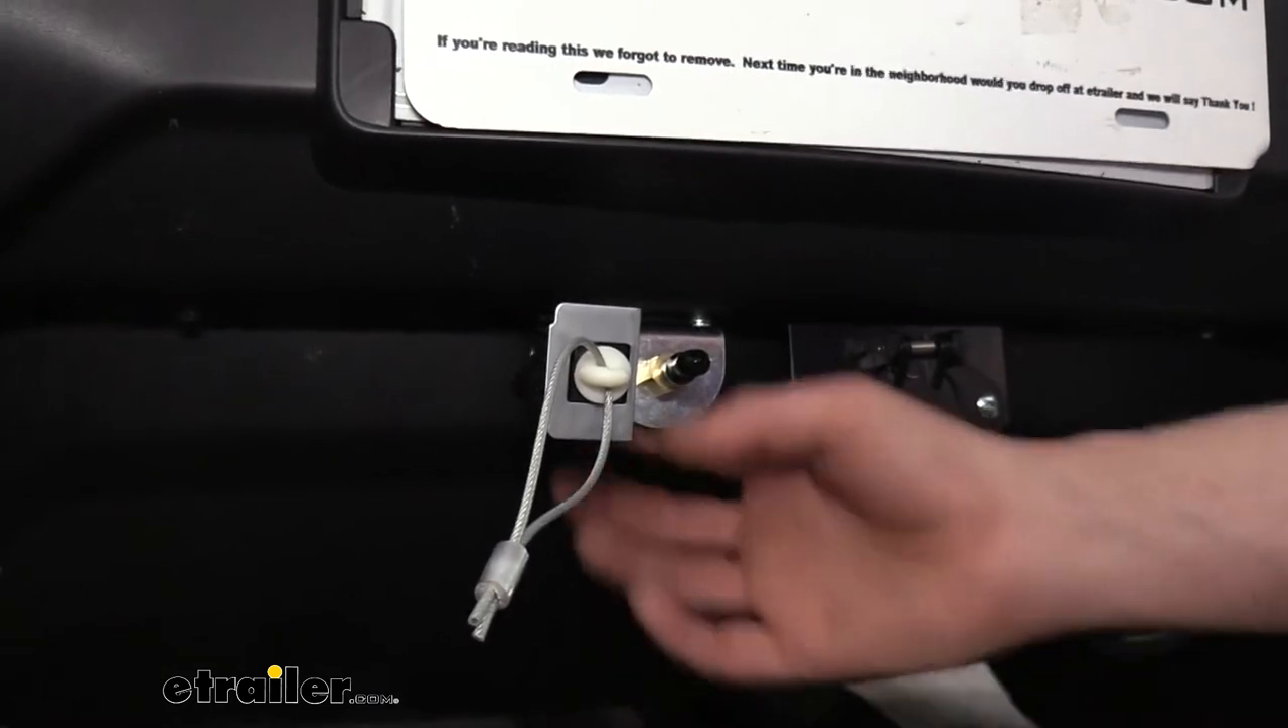We then mounted our breakaway switch and our air fitting here at the front.